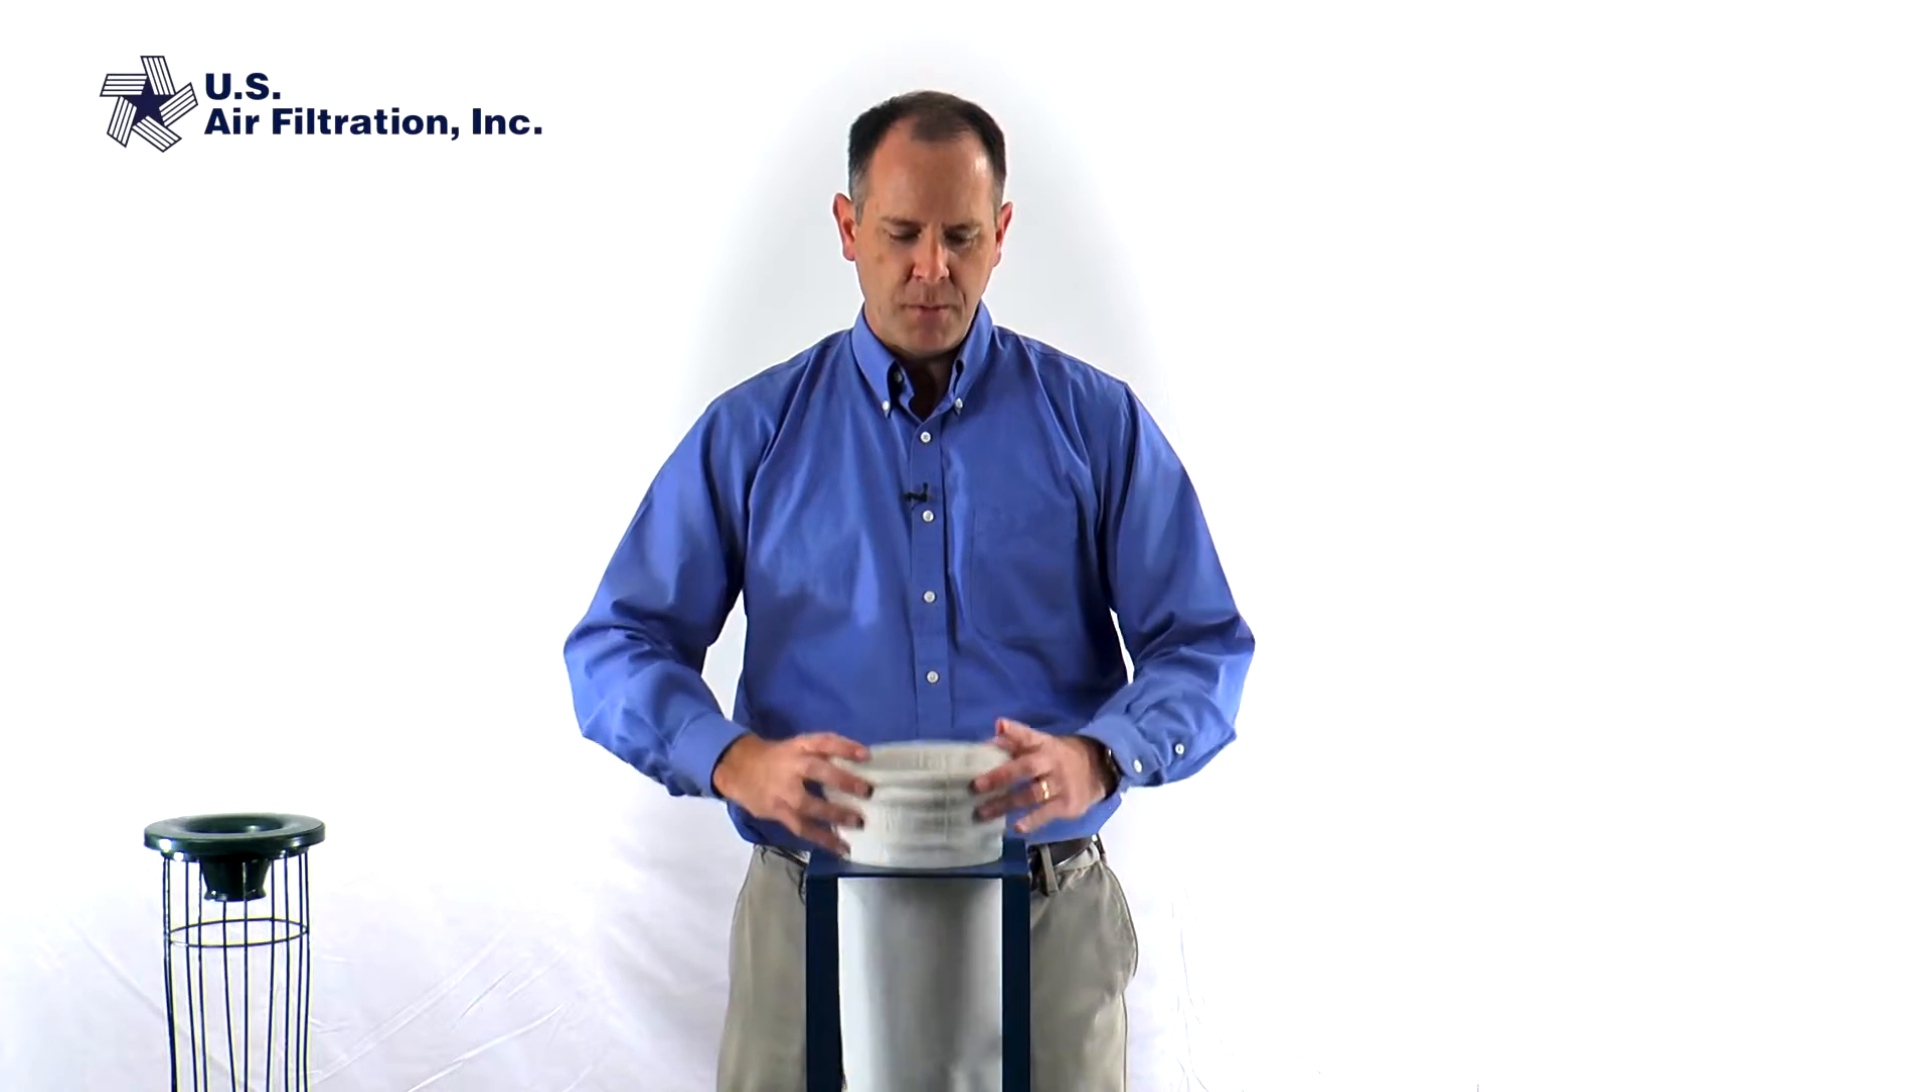As you can see the groove between the snap bands is not set into the cell plate.